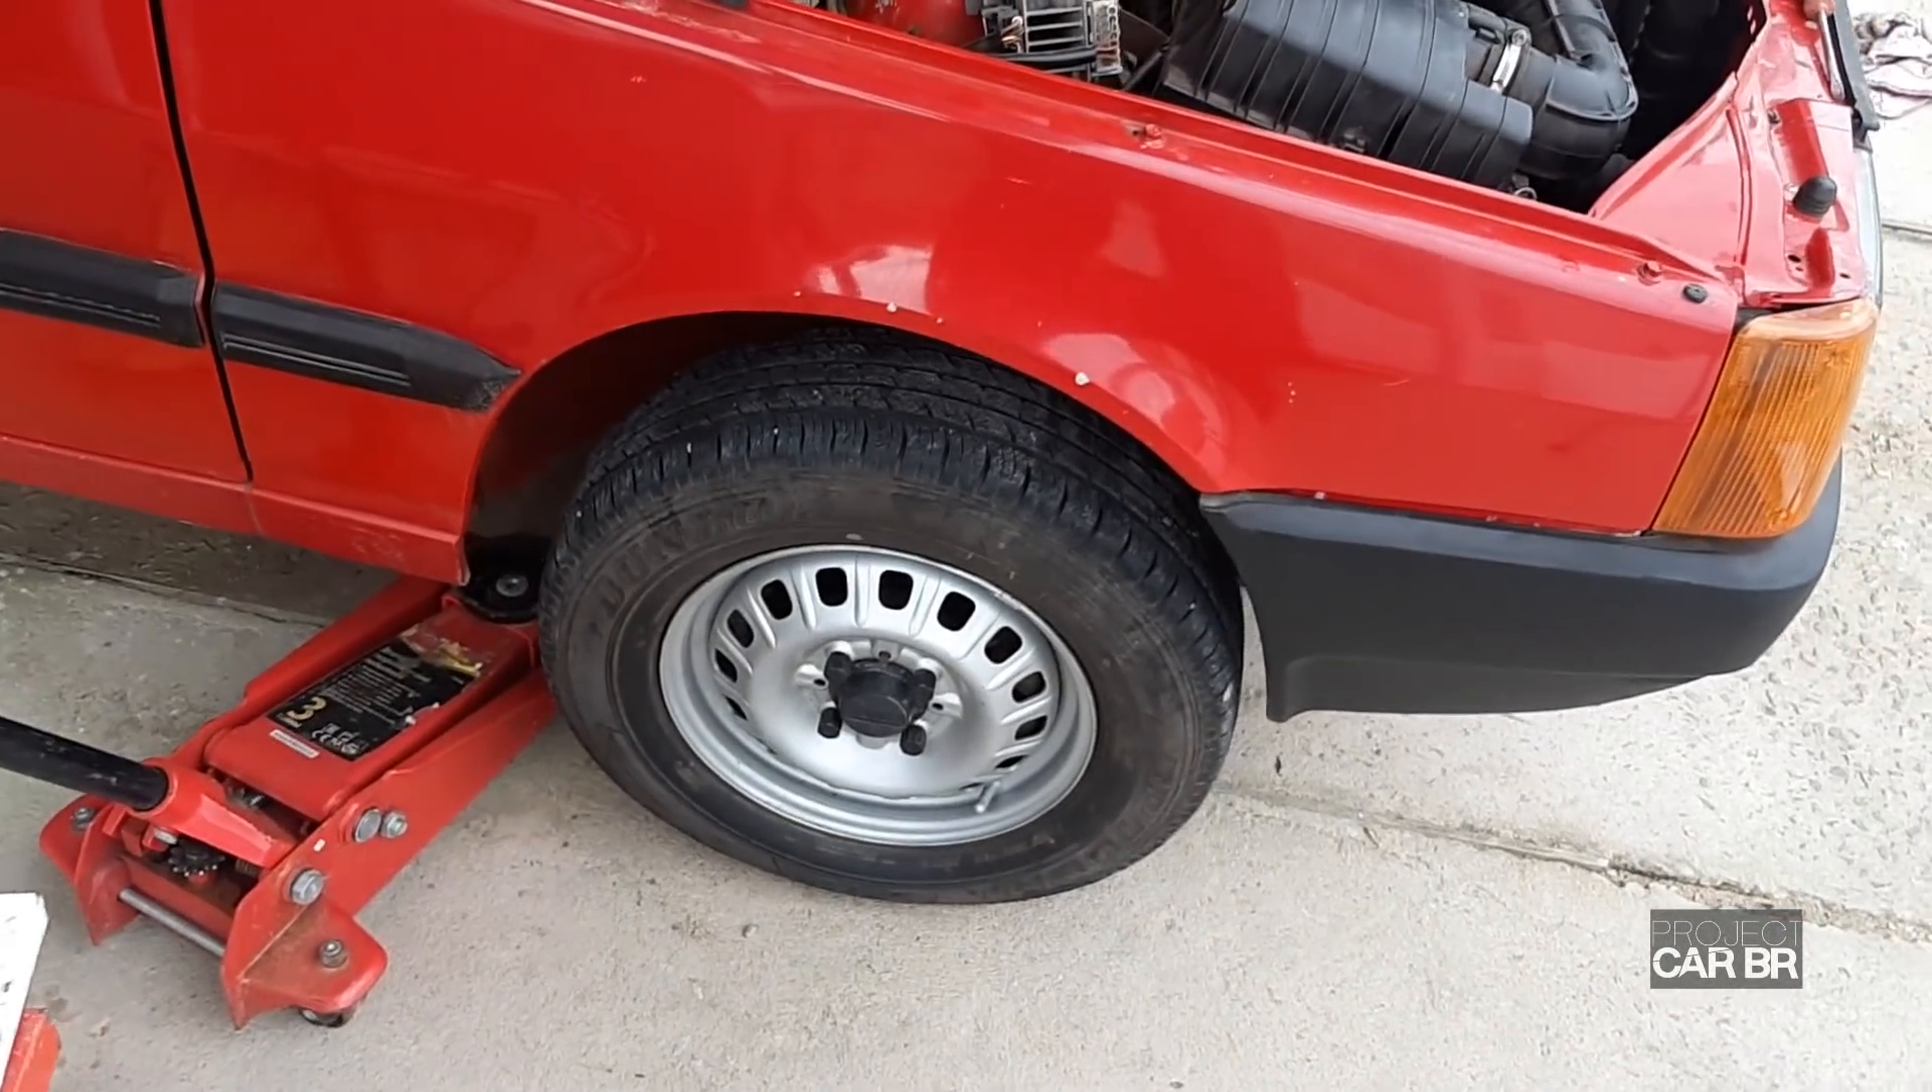Está aí a rodinha no lugar, serviço concluído.